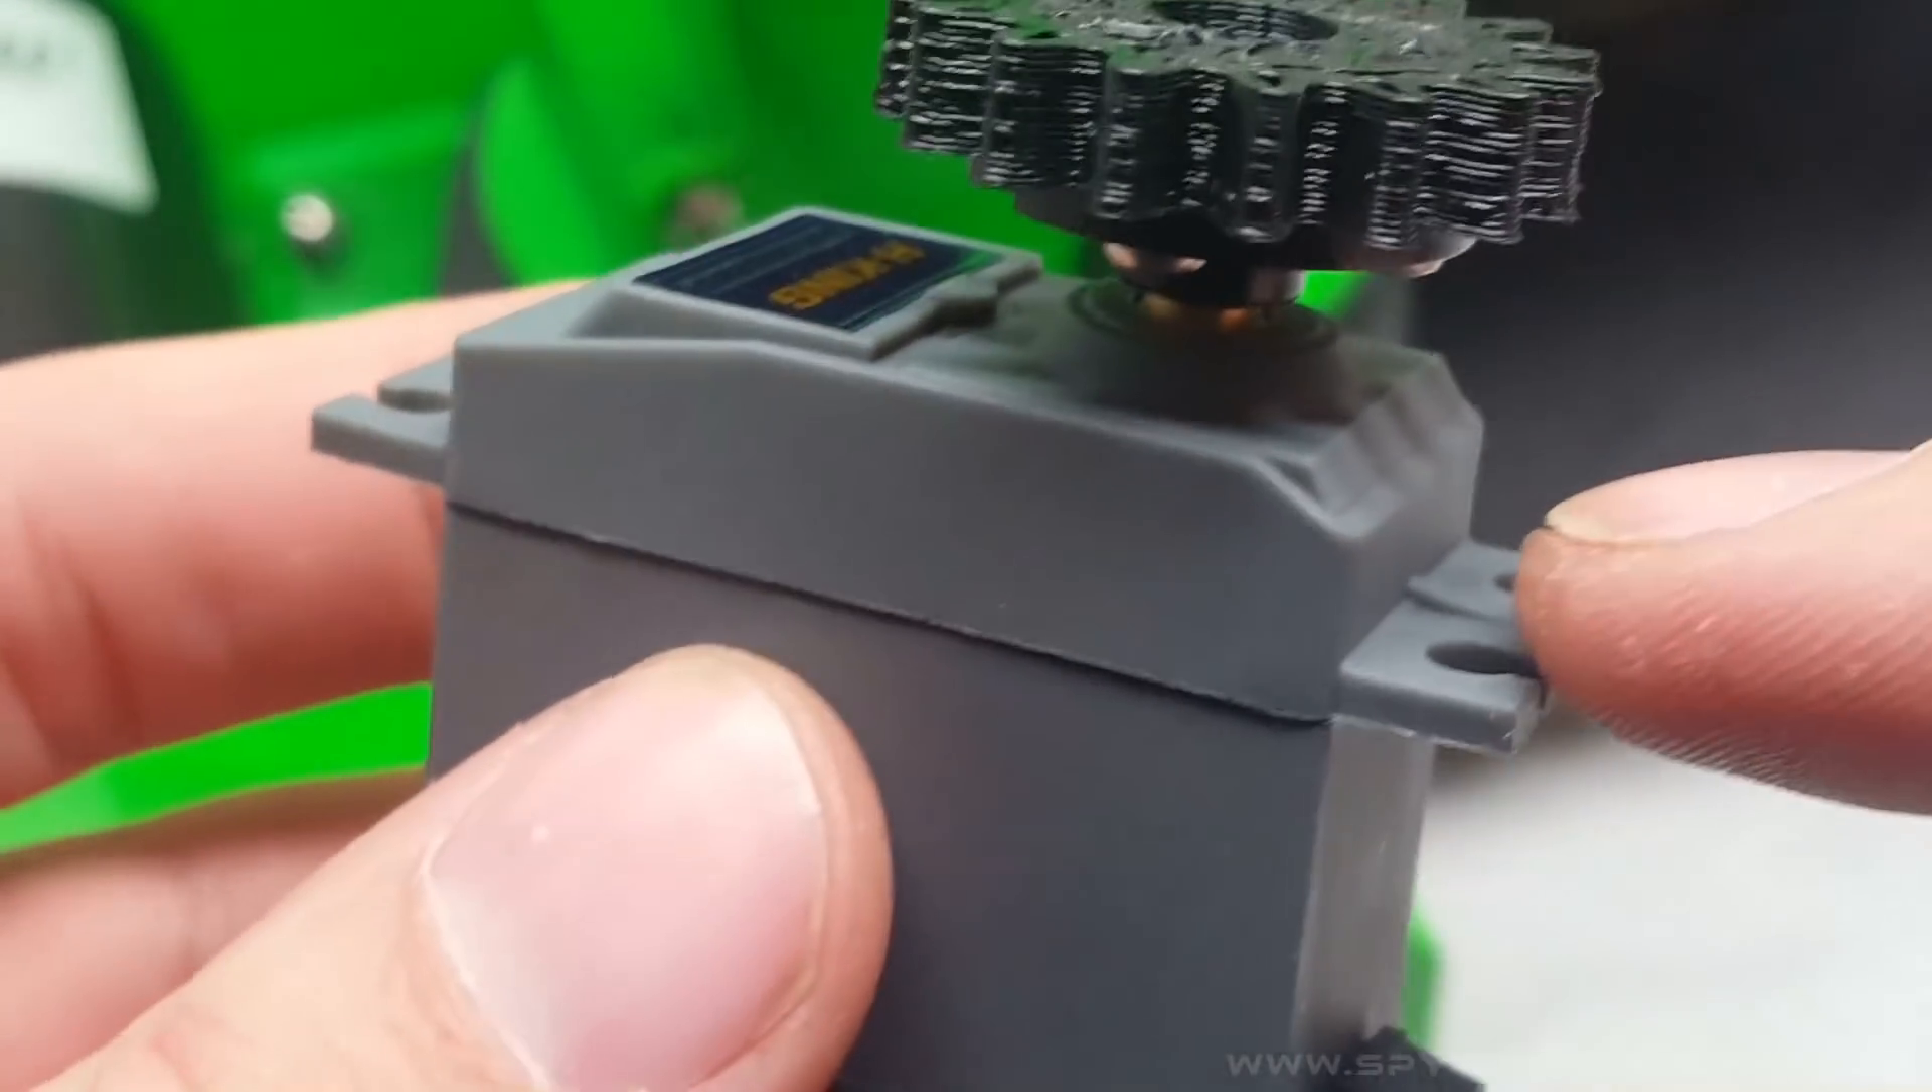So here I have the servo gear attached.